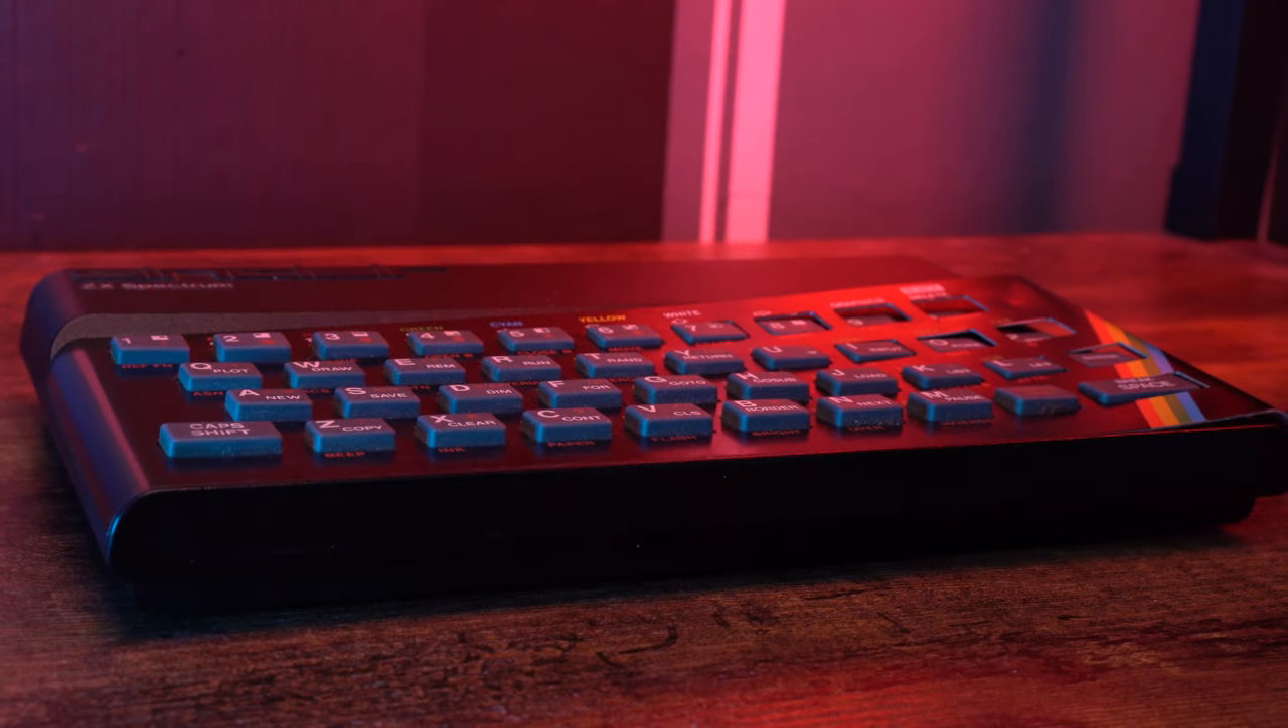The keyboard cover is almost coming off.